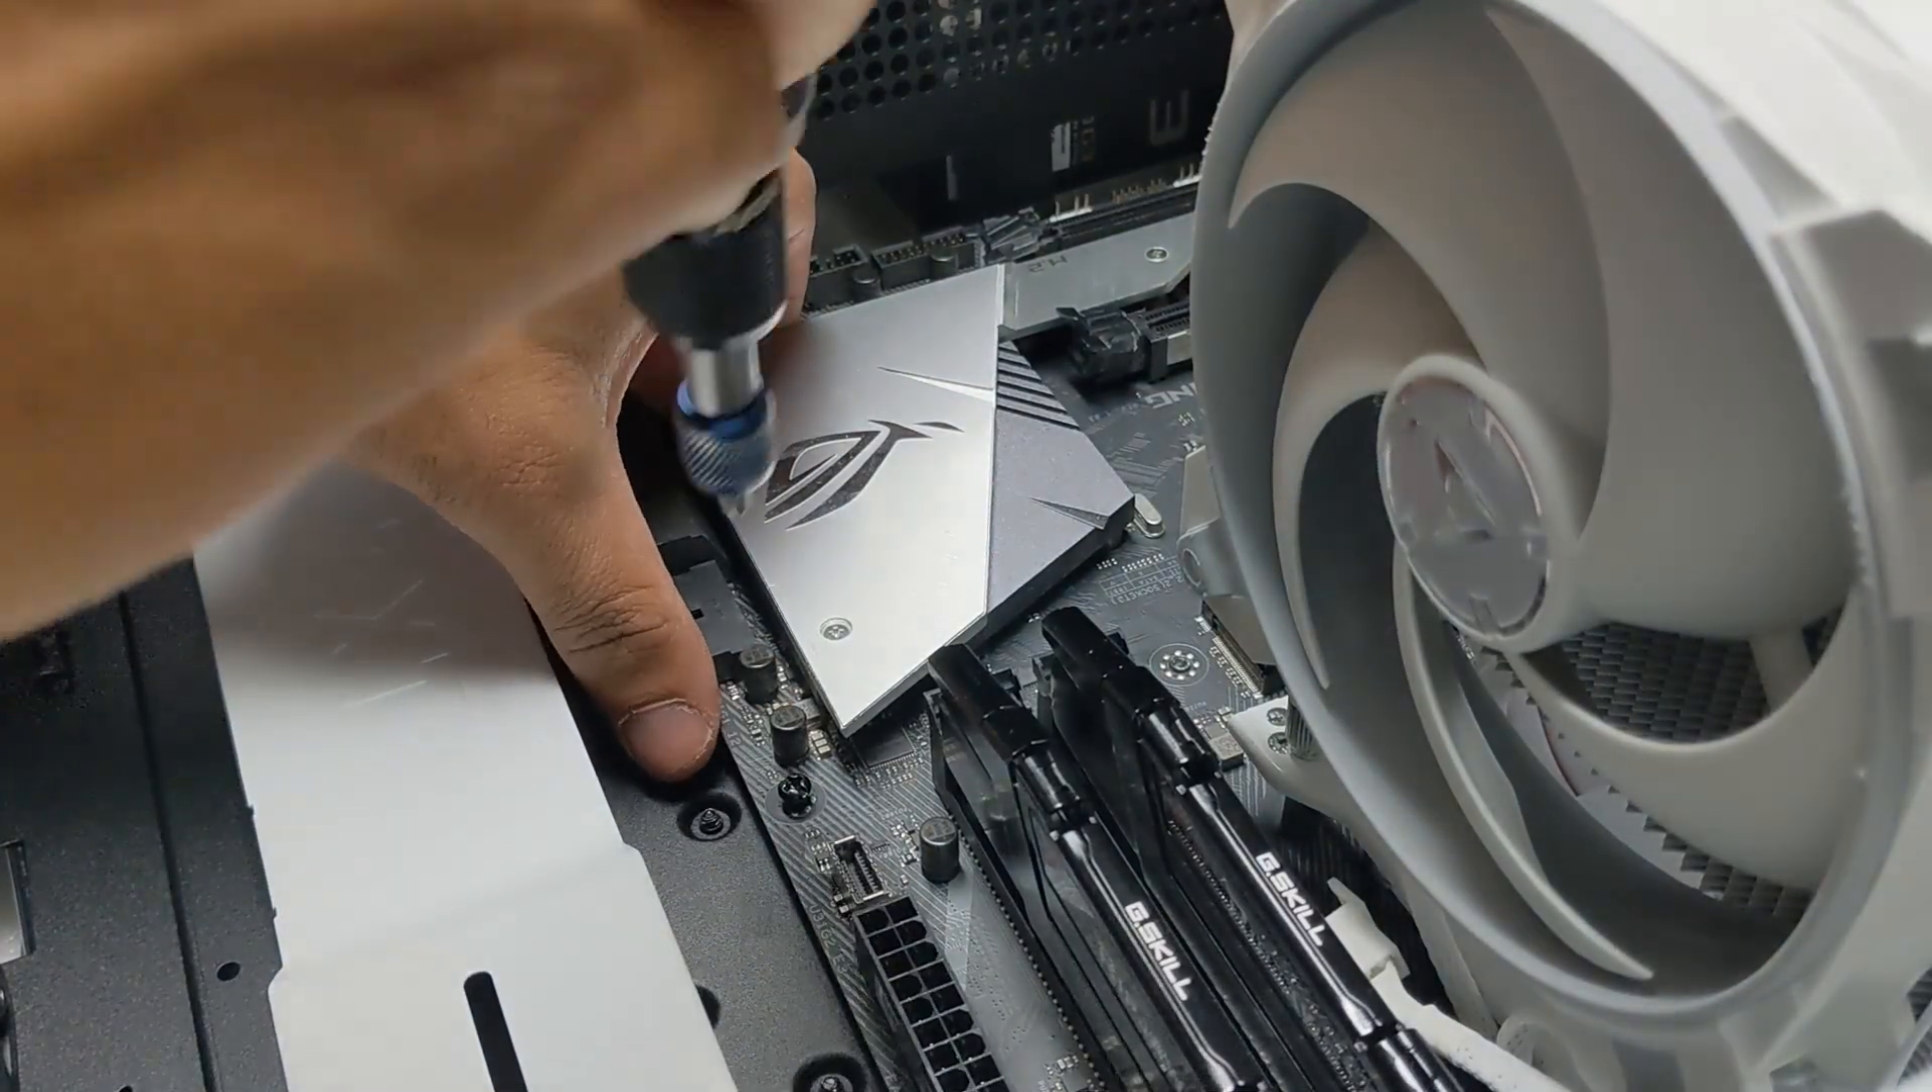Now with the motherboard sitting inside the case we just have to screw it down to make sure it's properly mounted inside.